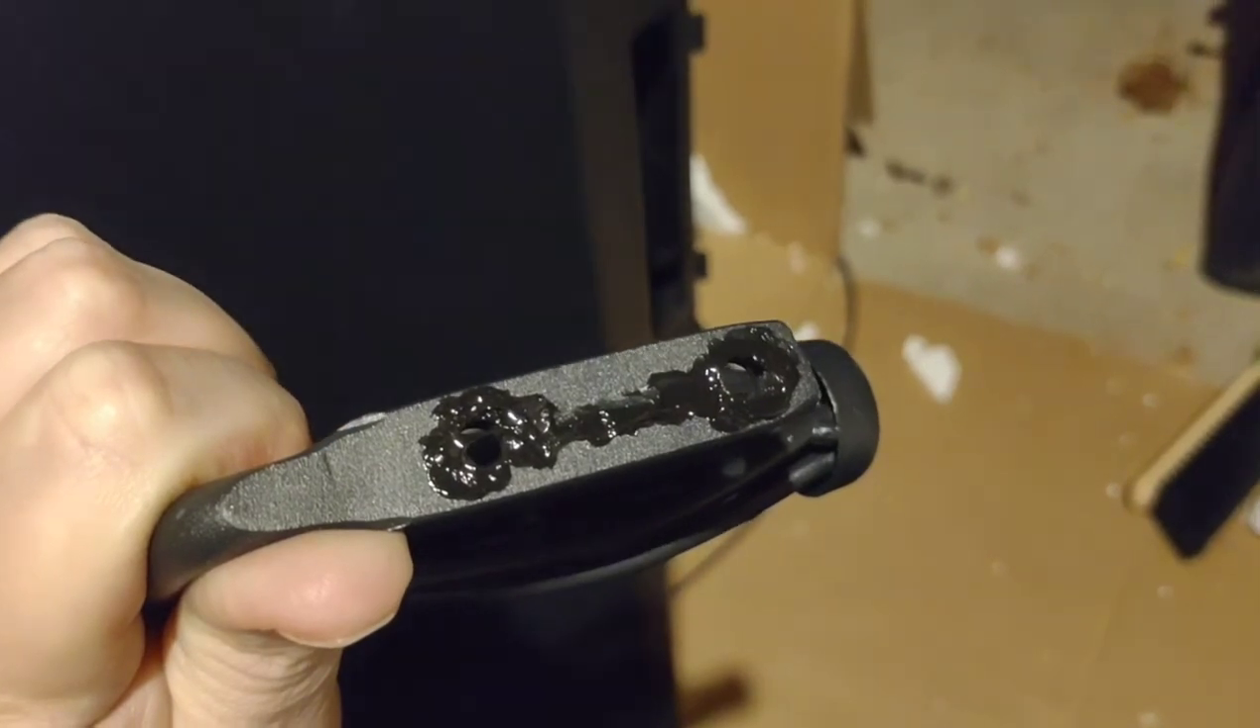On the handle, I put a very flat bead of RTV around the screw holes and on the flat.